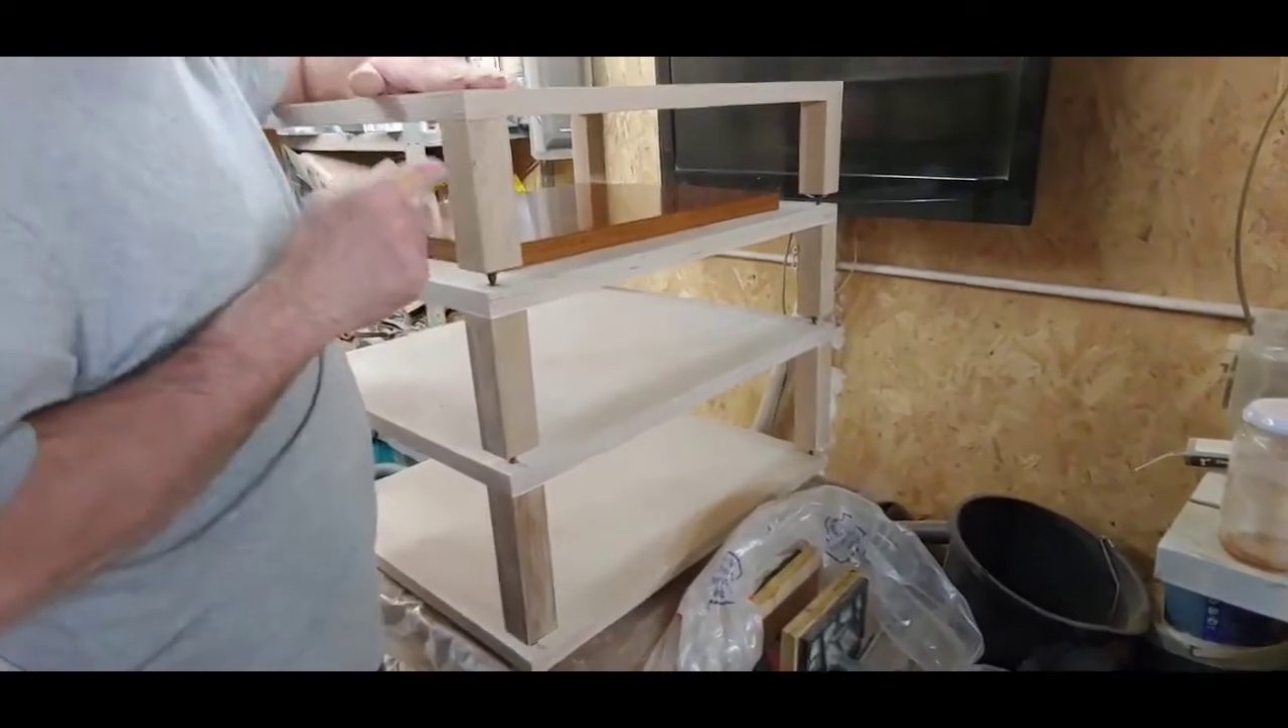There we go that is our three part rack built.